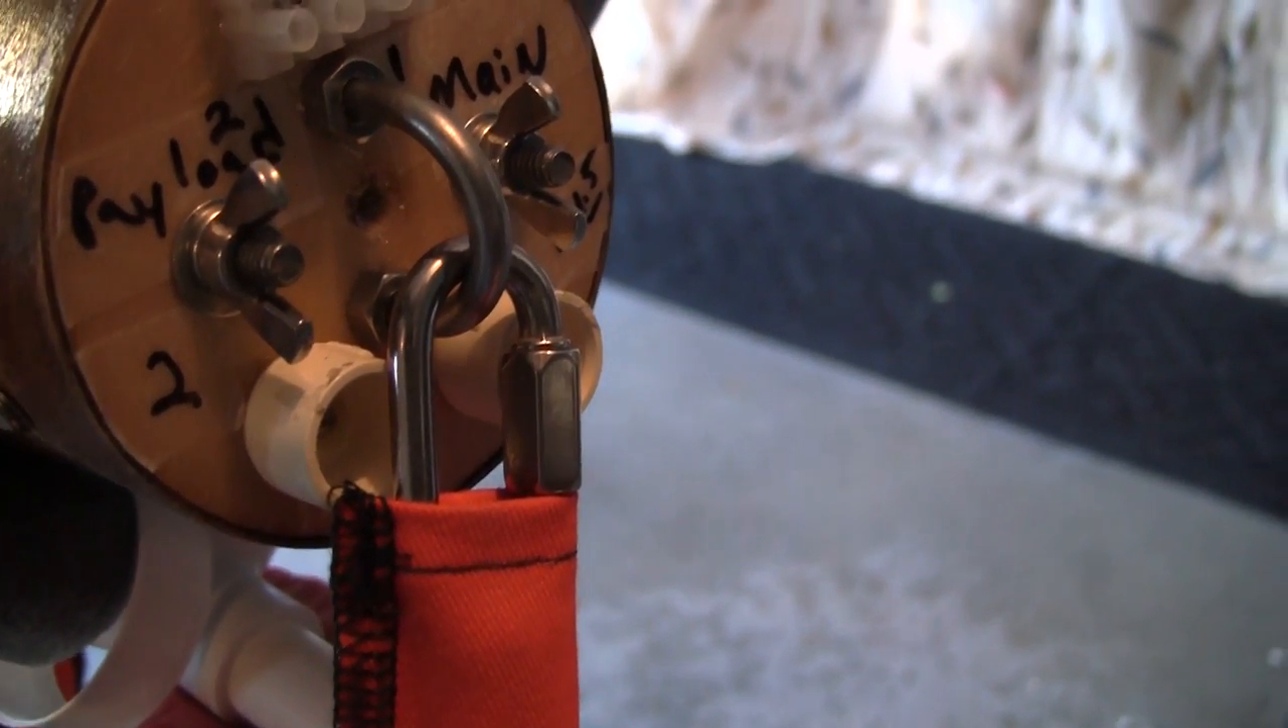This is the payload section of the ebay. You can see how I've hooked it there. And you can see the Nomex connection.